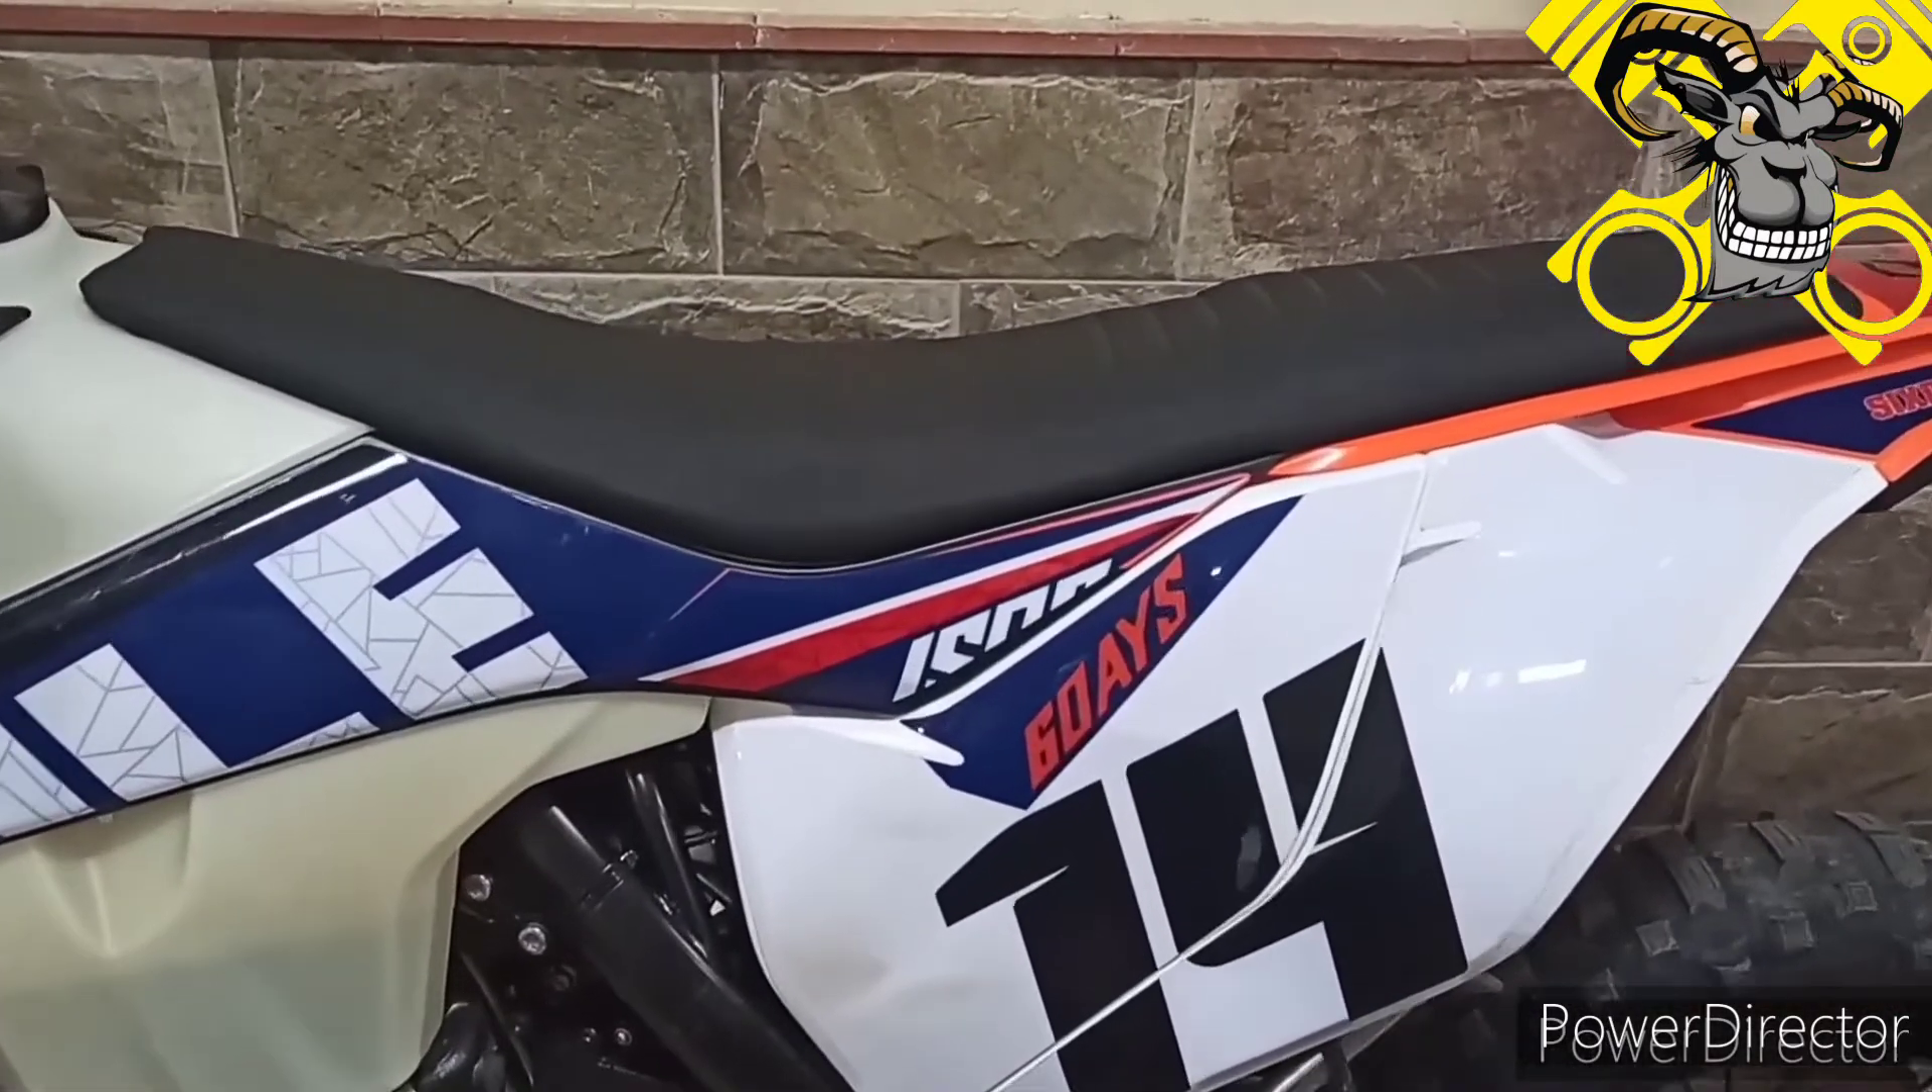Bueno pues ya tenemos el asiento montado parece que ha dado buen resultado.